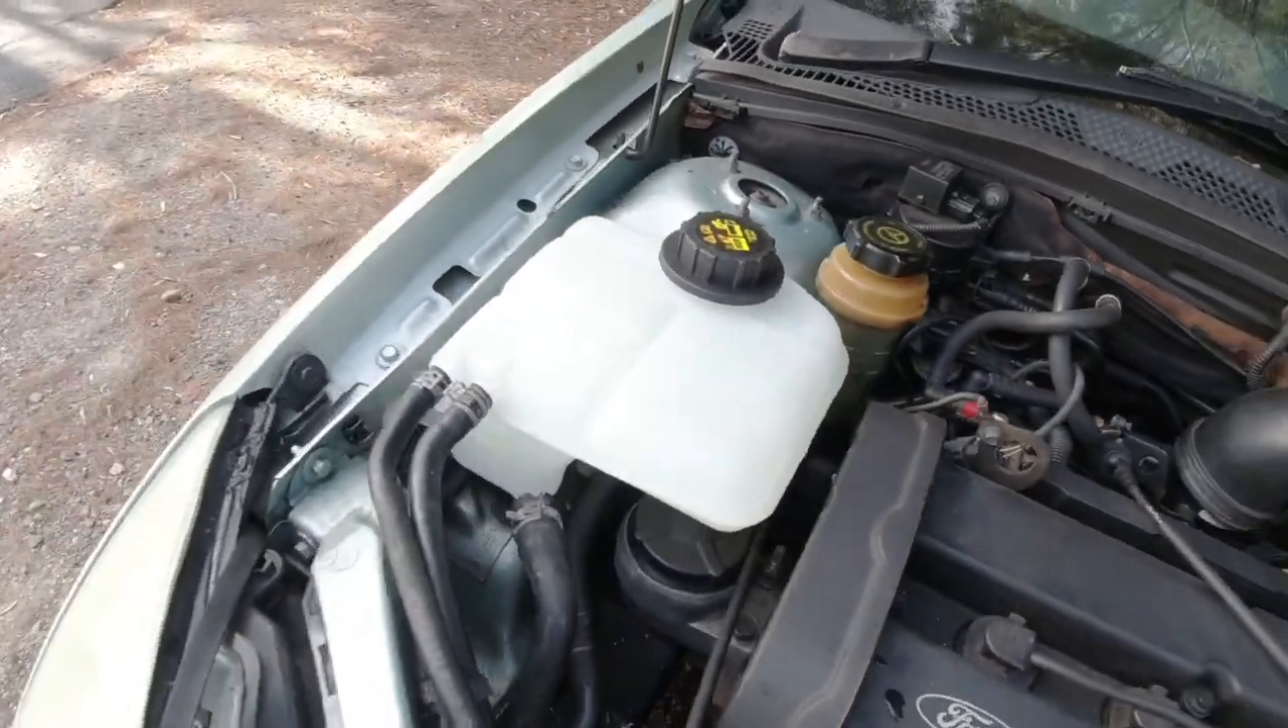And that's your overflow bottle reinstalled into the car. All right. So that looks a lot better. It sits very flush.